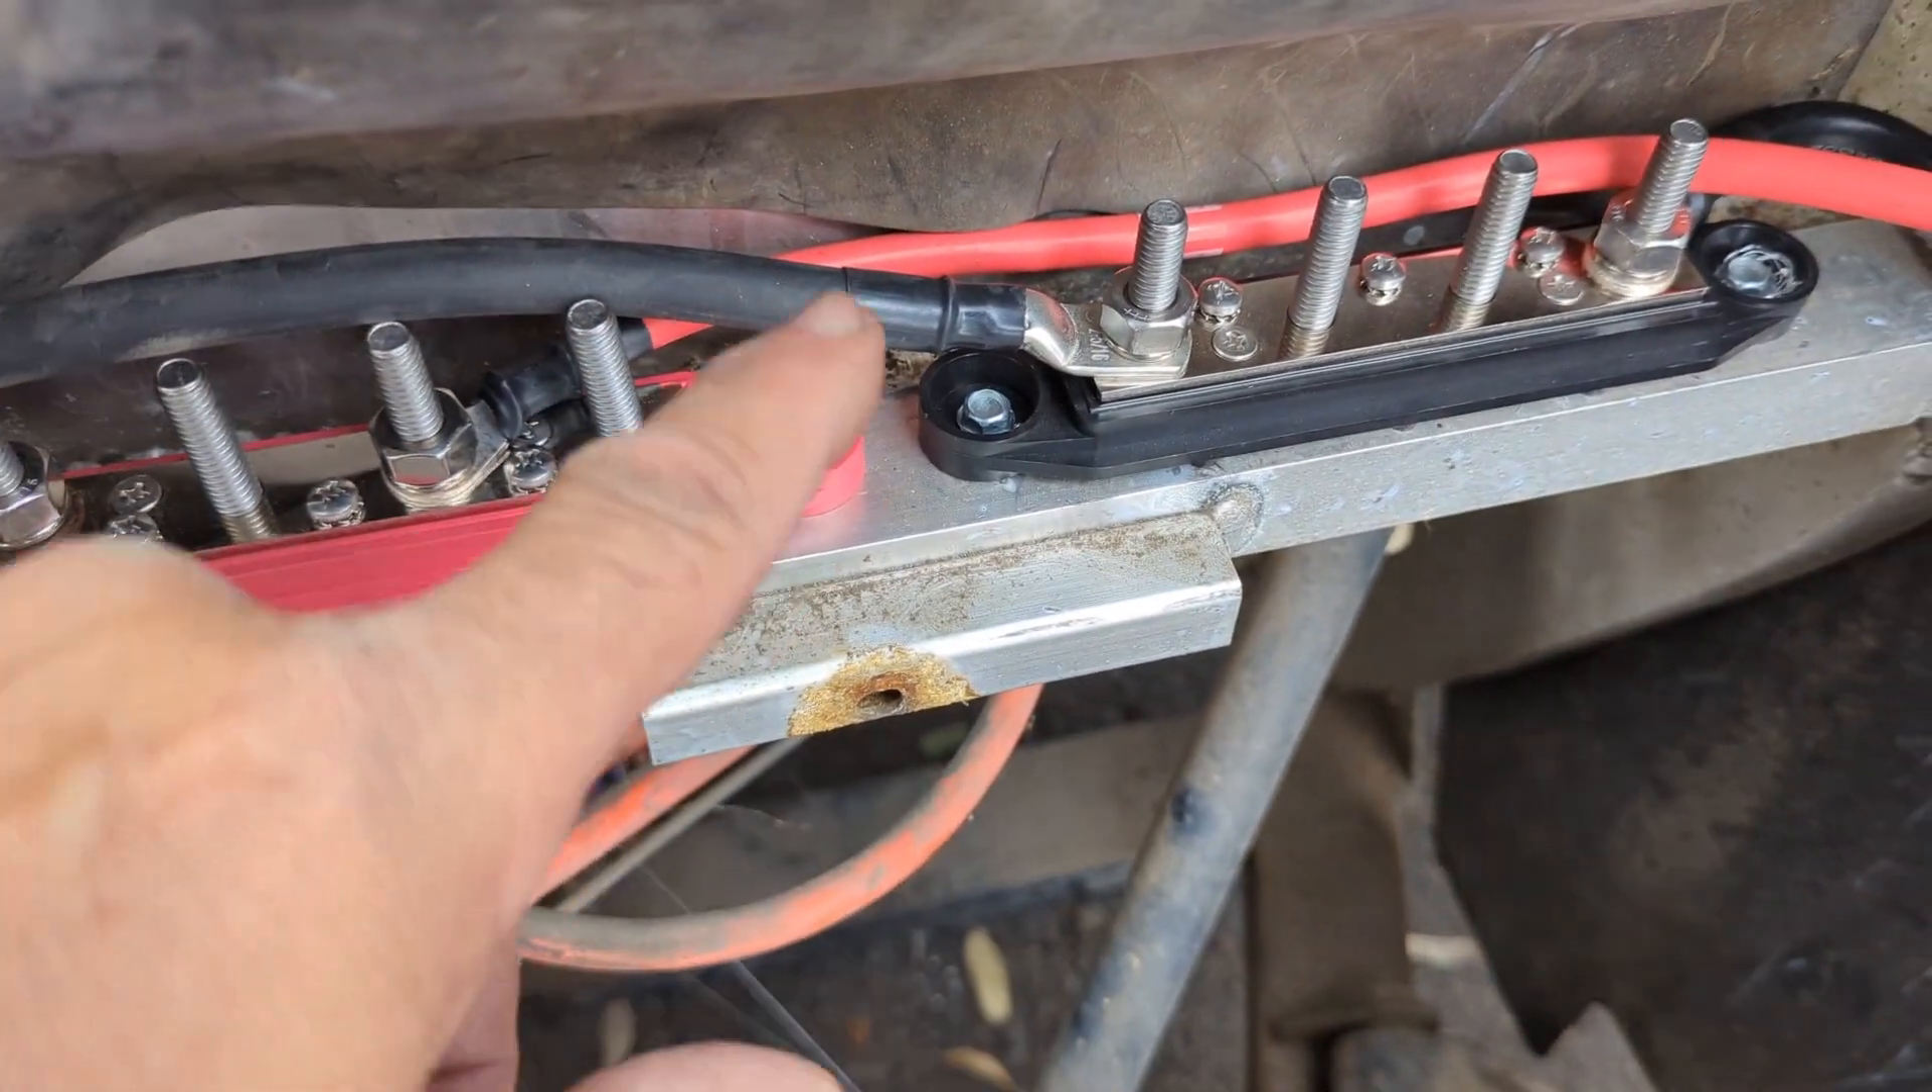We have the big battery cable connection to the front battery connected here and we have it connected here.